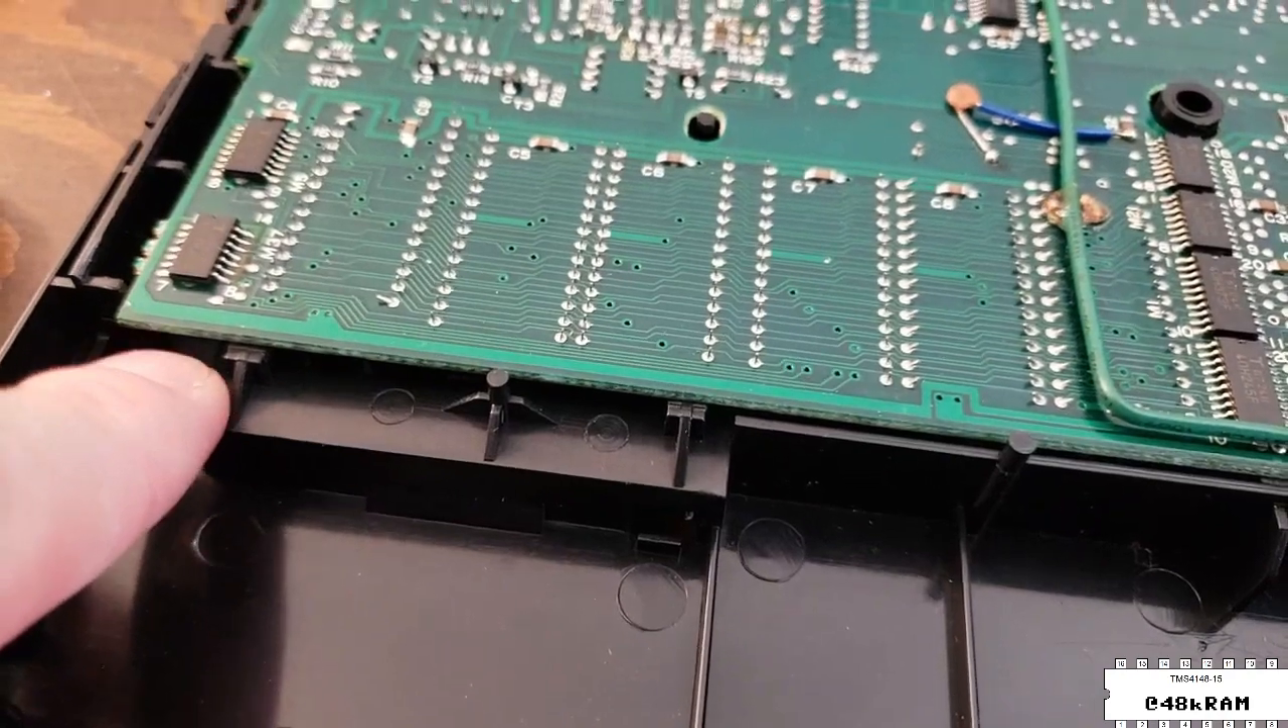The PC board is supposed to slide into these little plastic catches down here but instead it's resting on top of them.